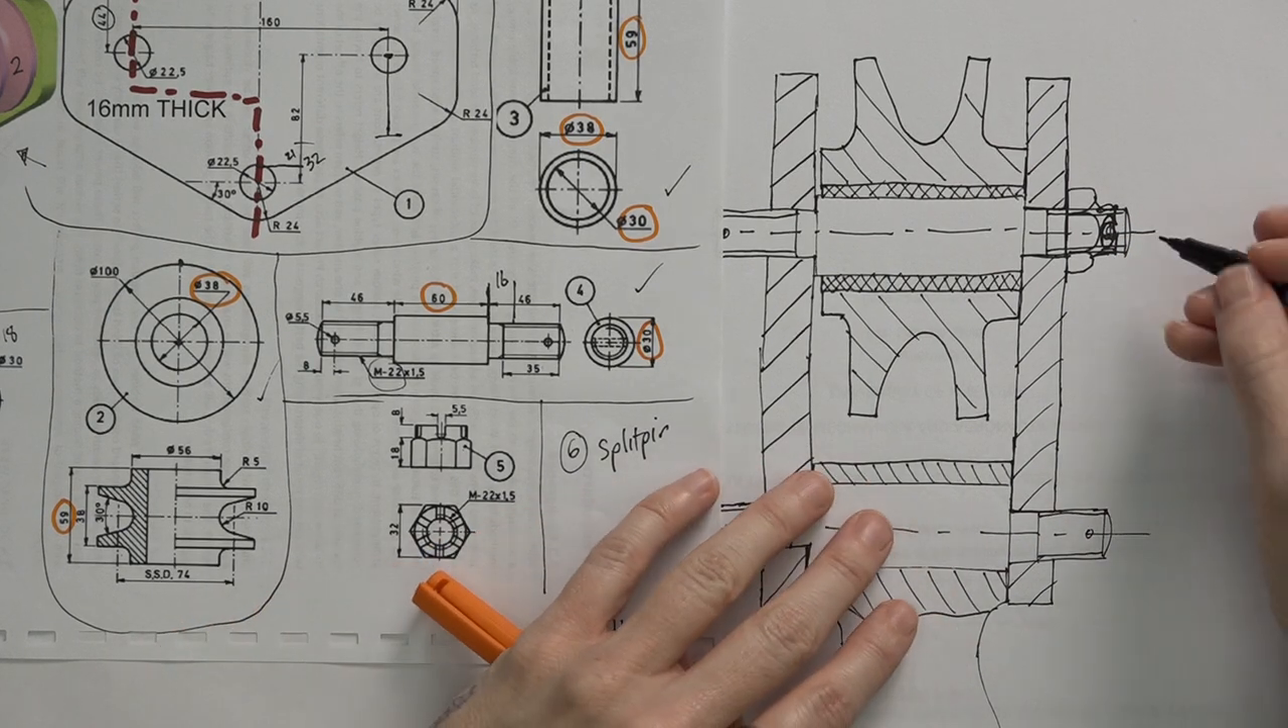And there's still a piece of the shaft protruding.